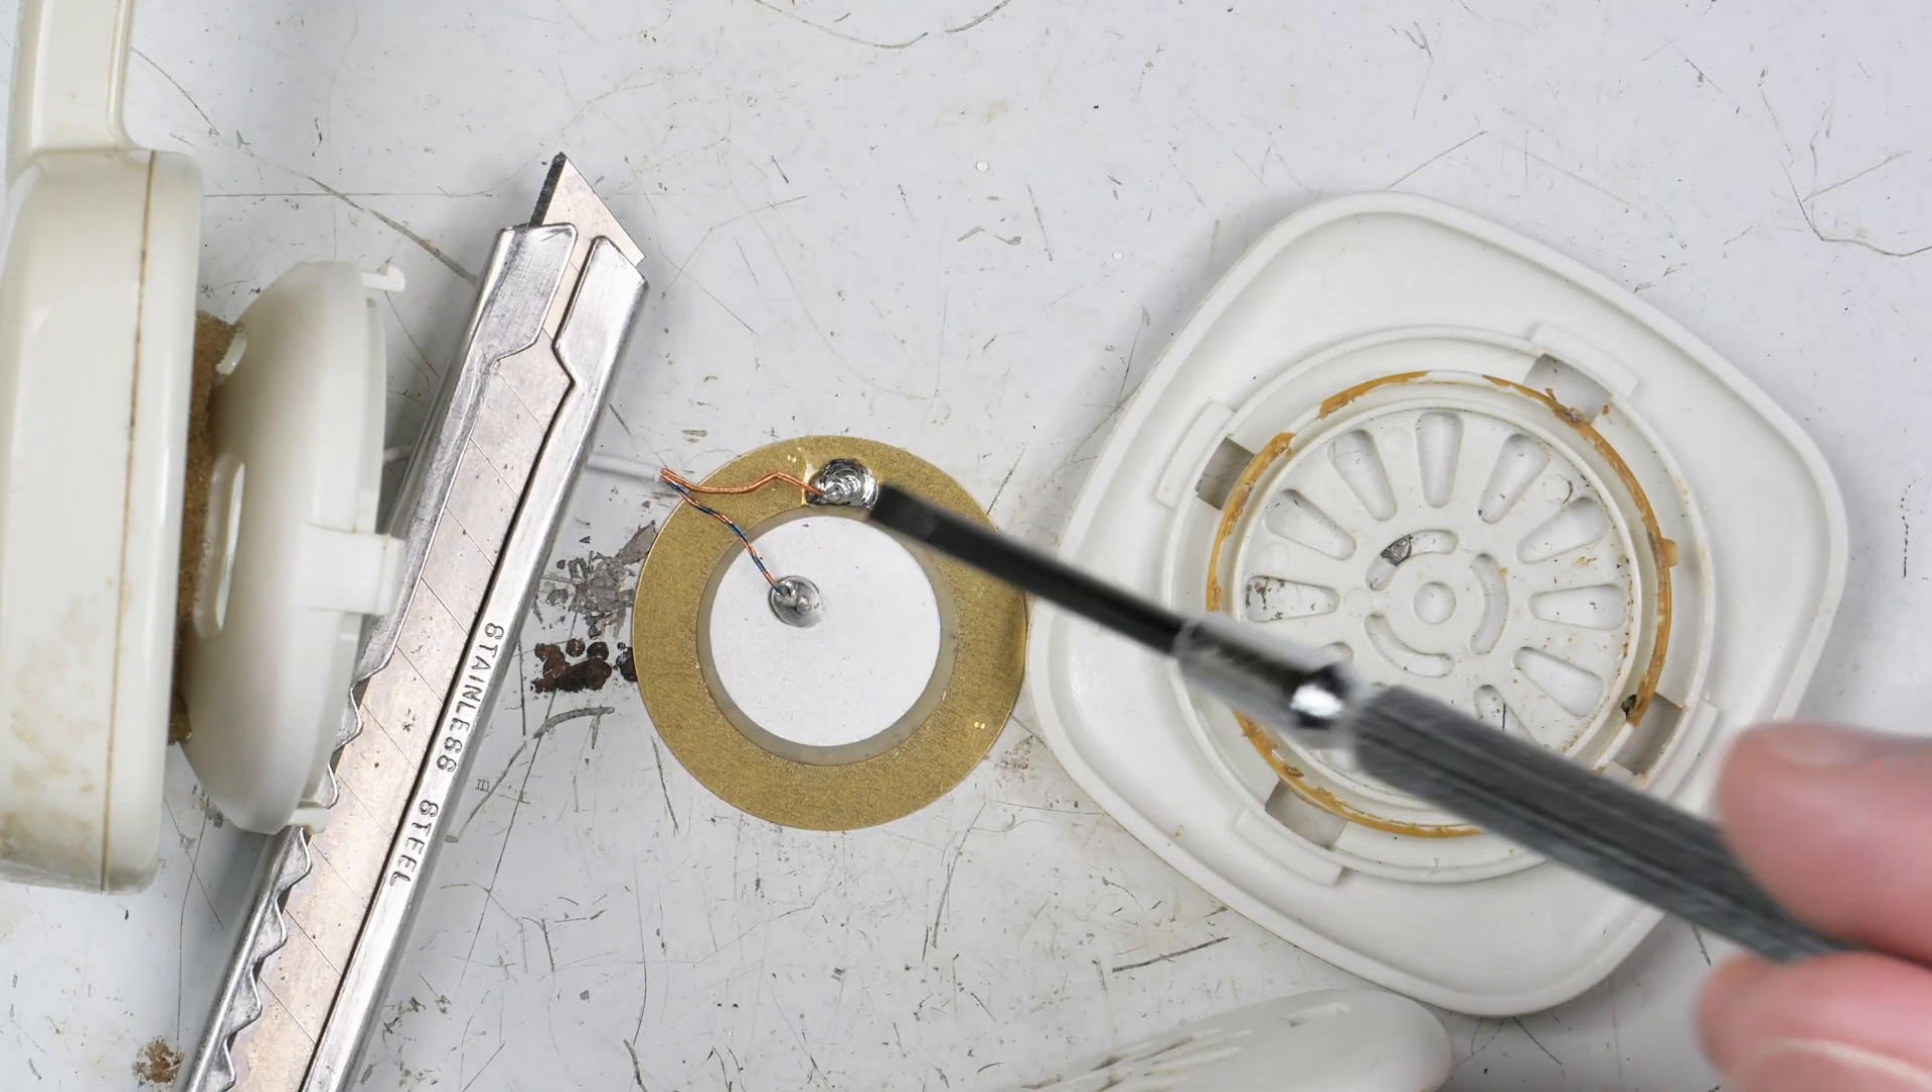So here I've got the wire soldered onto the piezoelectric emitter, and this is the side where it'll go in.